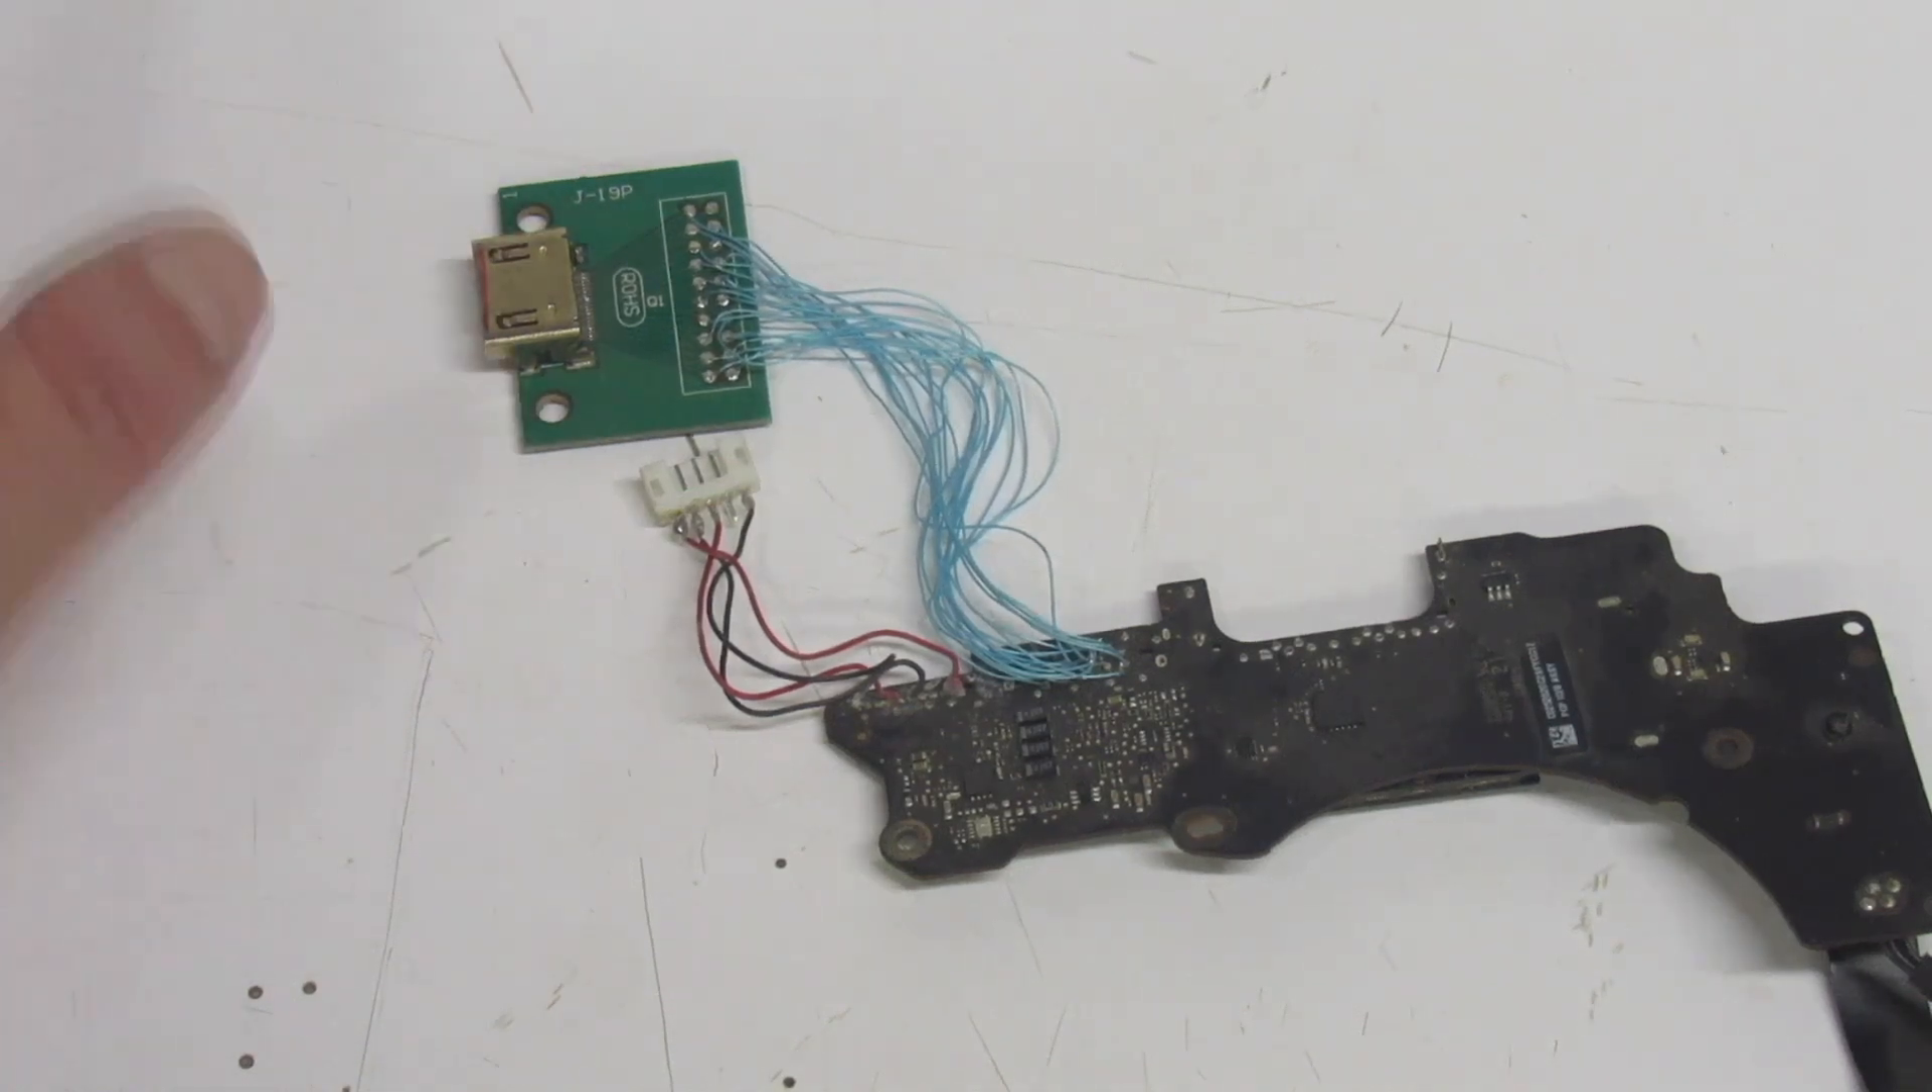If you look at the input output board you can see where I extended the HDMI connector.